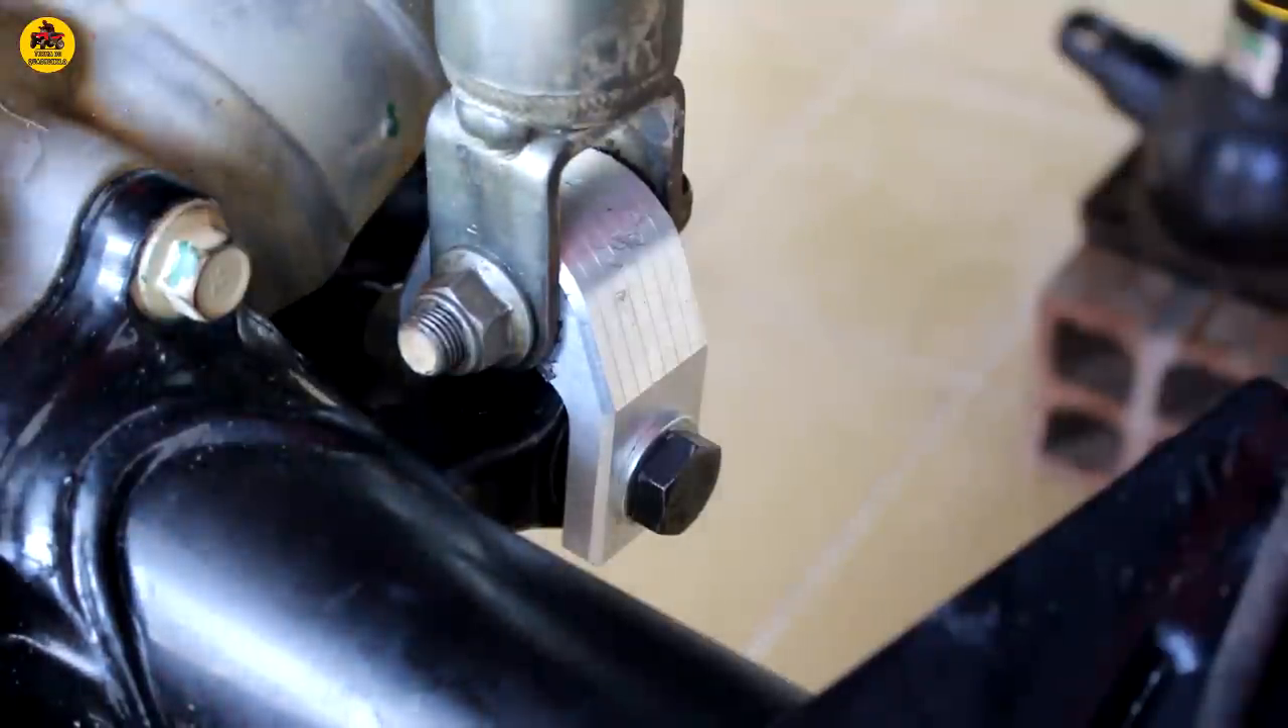Aí está montado o lift traseiro, eu coloquei o lift aqui nesse parafuso do amortecedor original.